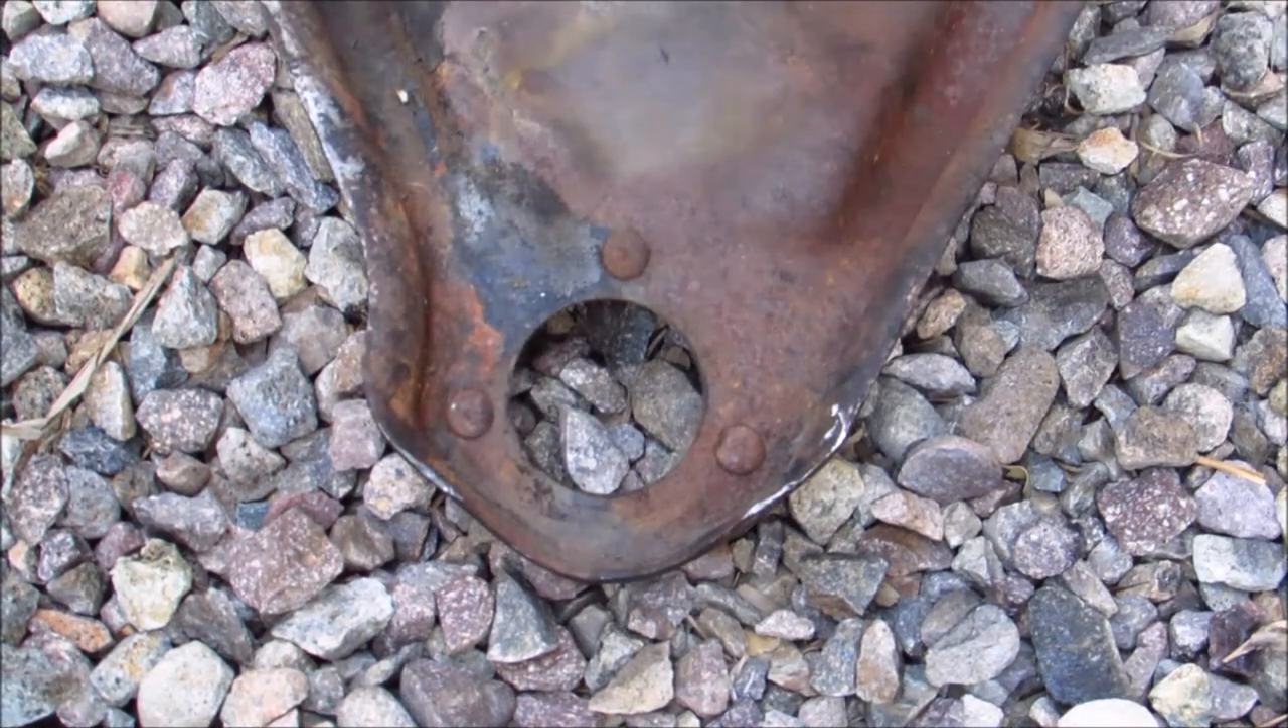I got the ball joint out of the way but the rivets are still in the control arm.